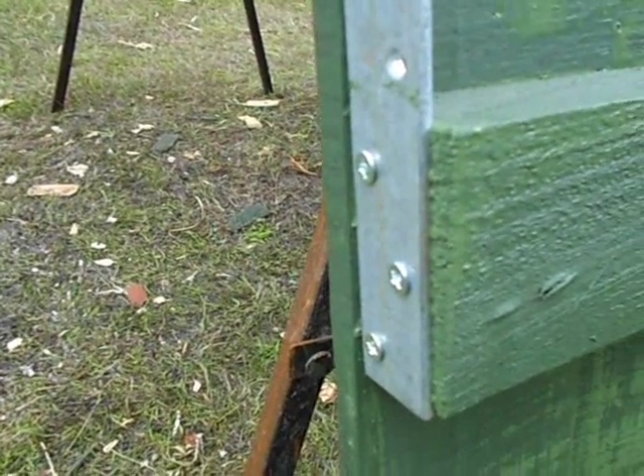You can see the bar there, that metal strap has been attached to this cross brace.